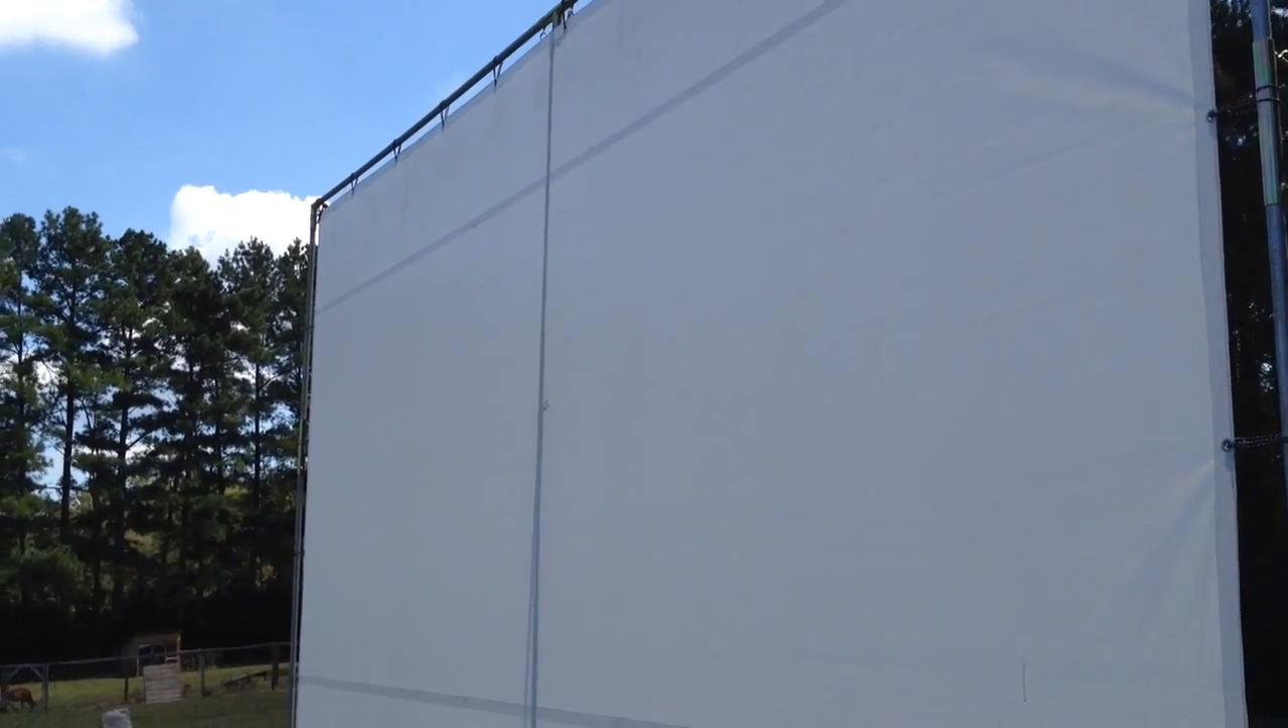The screen is back on now.